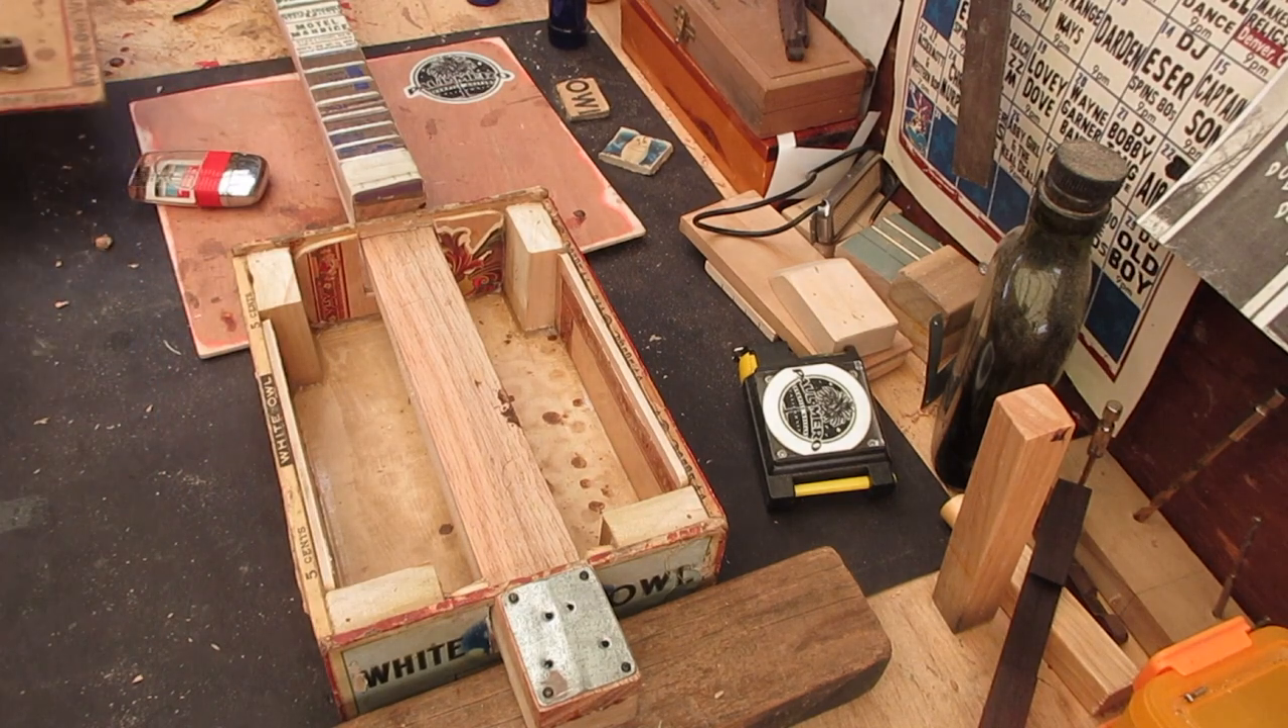So i haven't attached a lid yet.